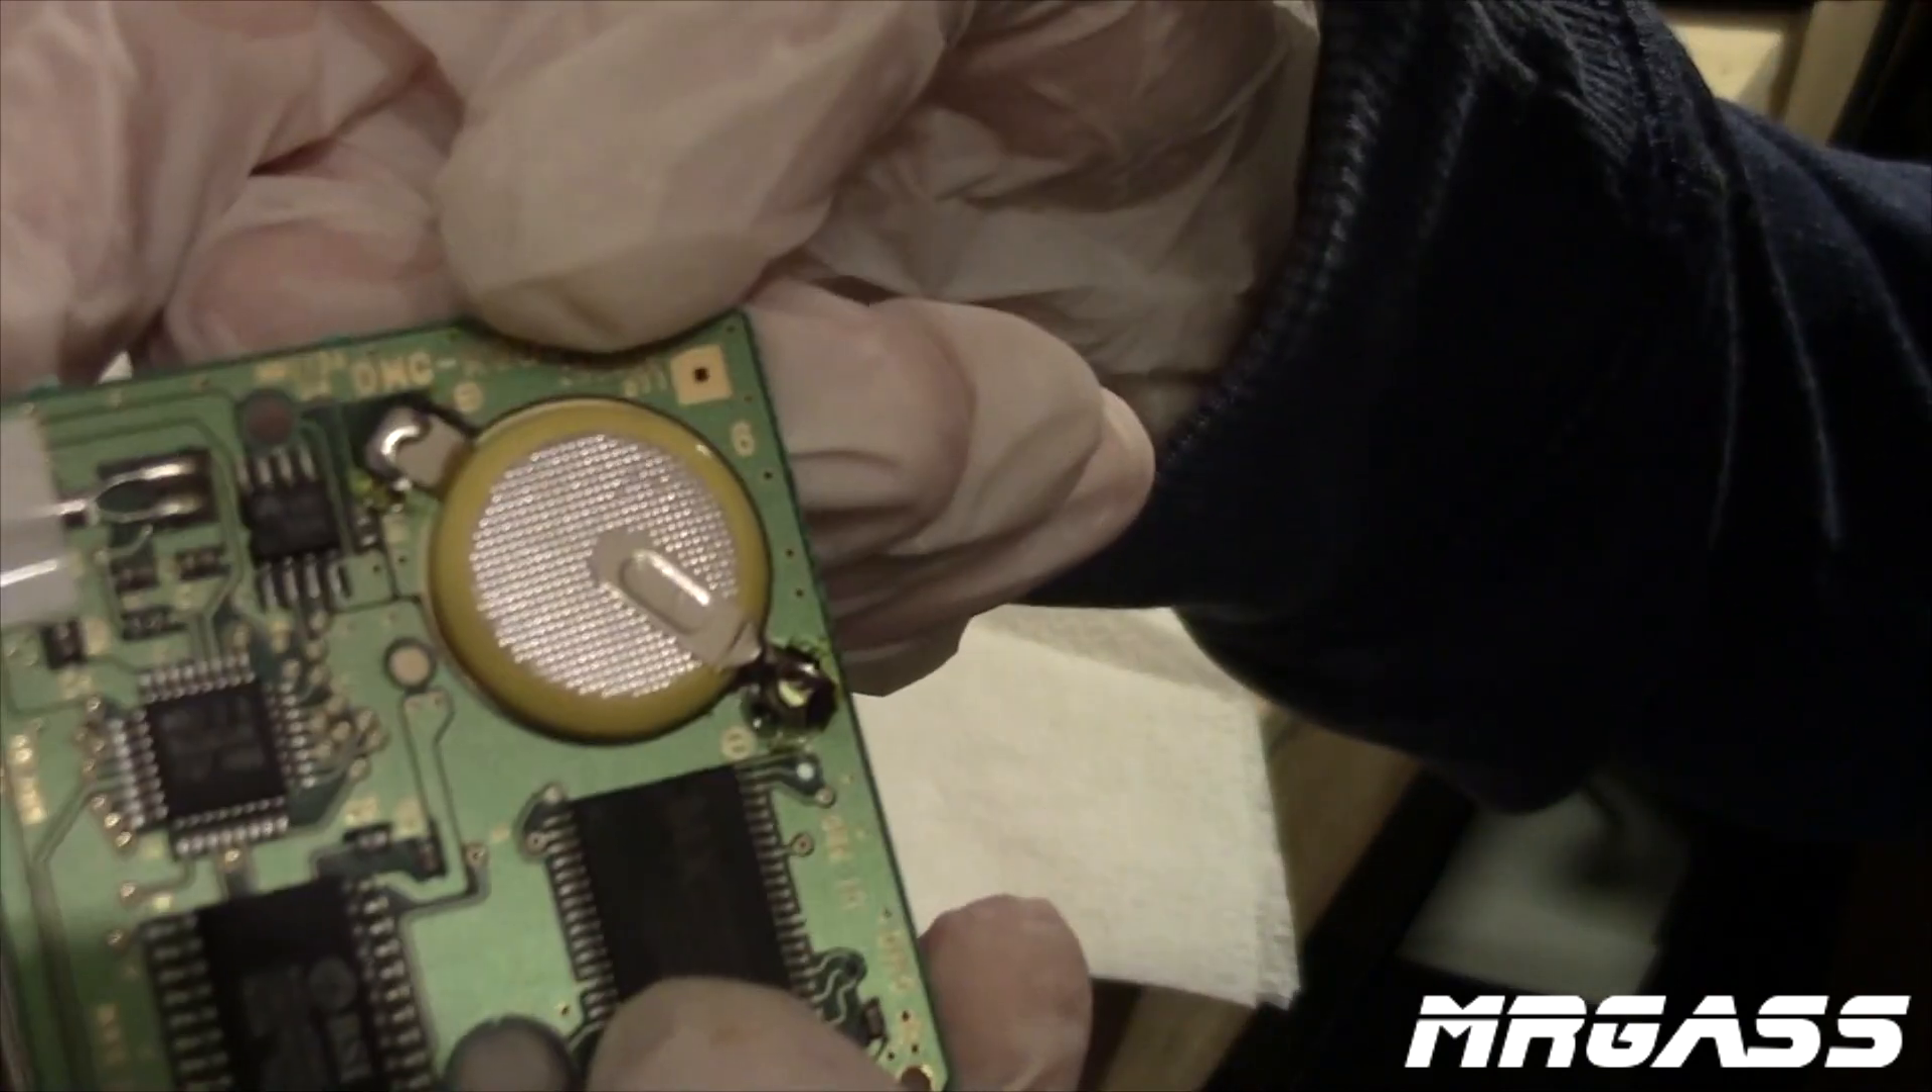Ok perfetto ho saldato la nuova batteria qua.